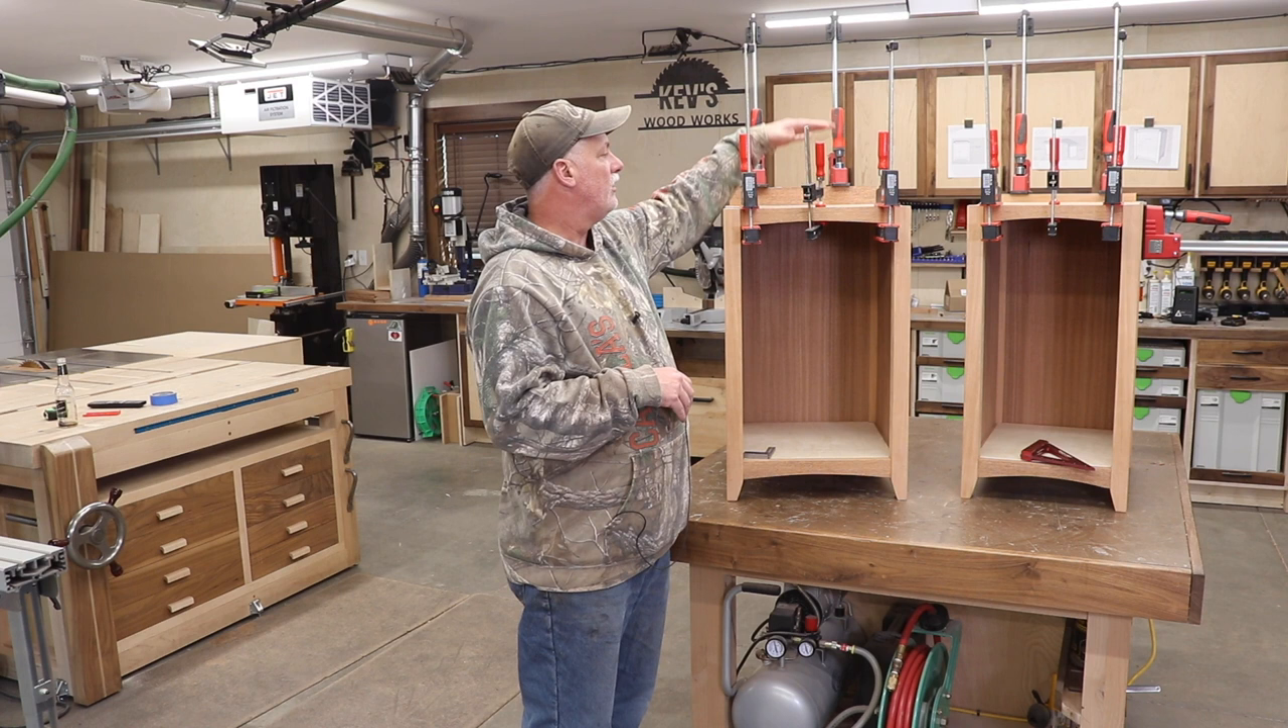The tops are just glued in place.